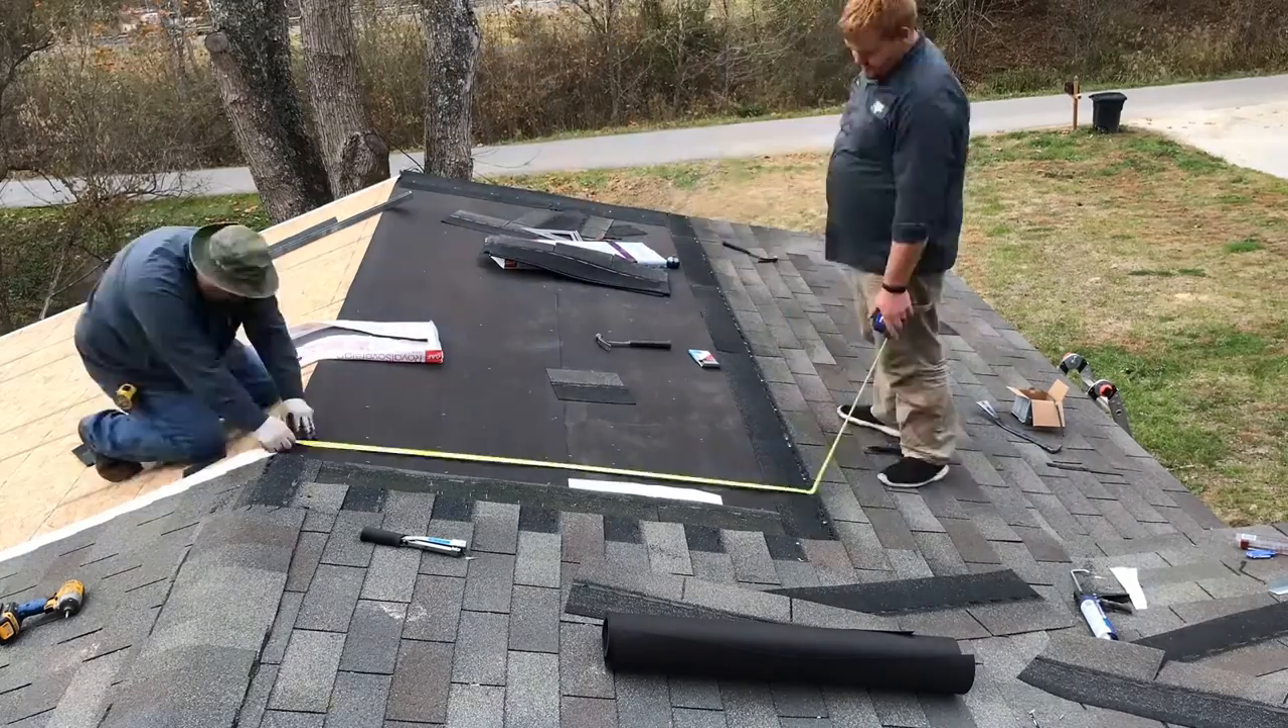So guys, you can see that we got all the shingles tore off to tie into the existing roof.